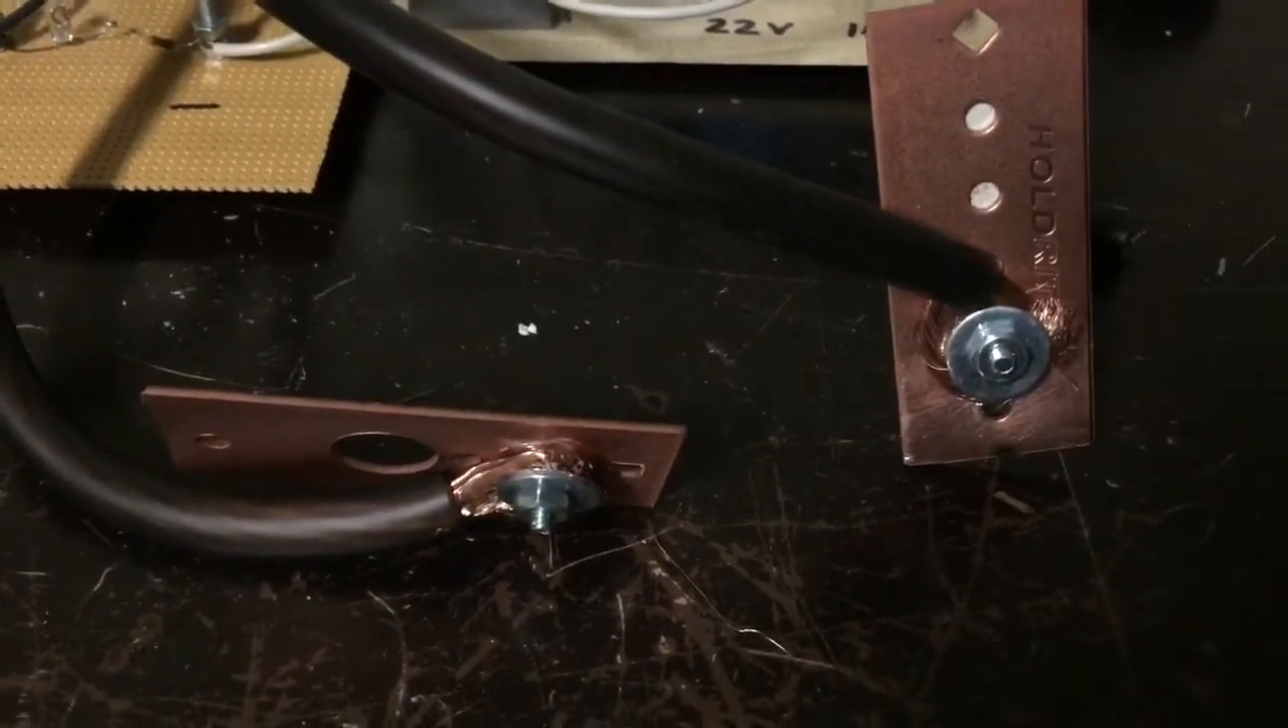Here's the setup finally done with one turn of four gauge wire and with heavy duty copper terminals applied.